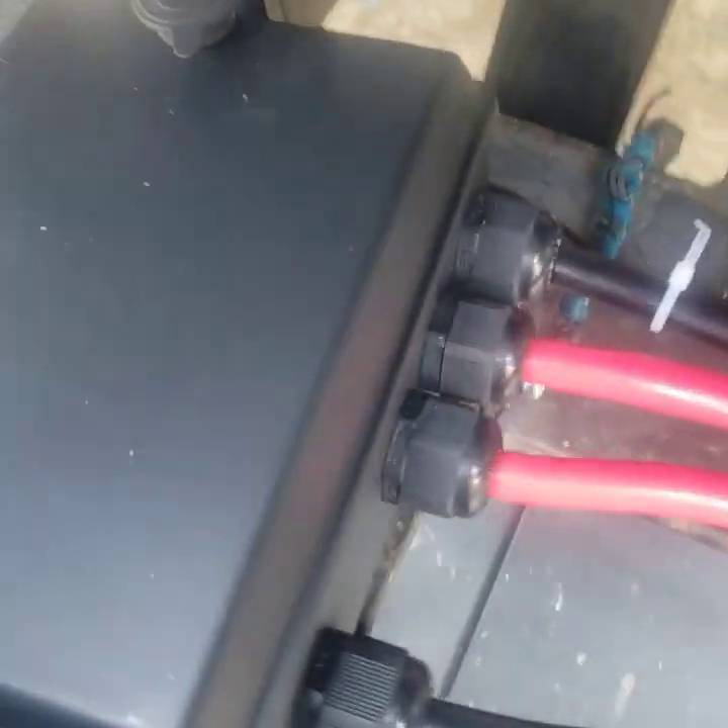I ended up putting this new box on. This new solenoid box.